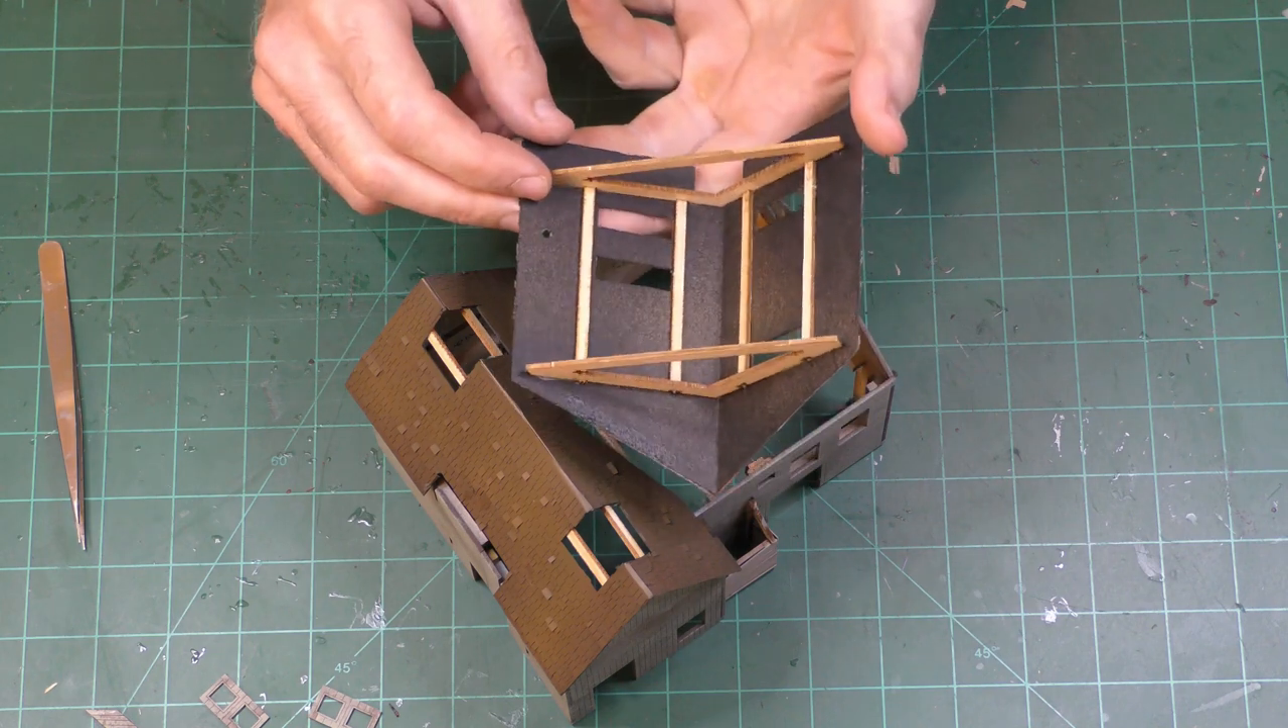So on this roof panel I attached the structure on the underside which is what you're supposed to do with this panel as well.